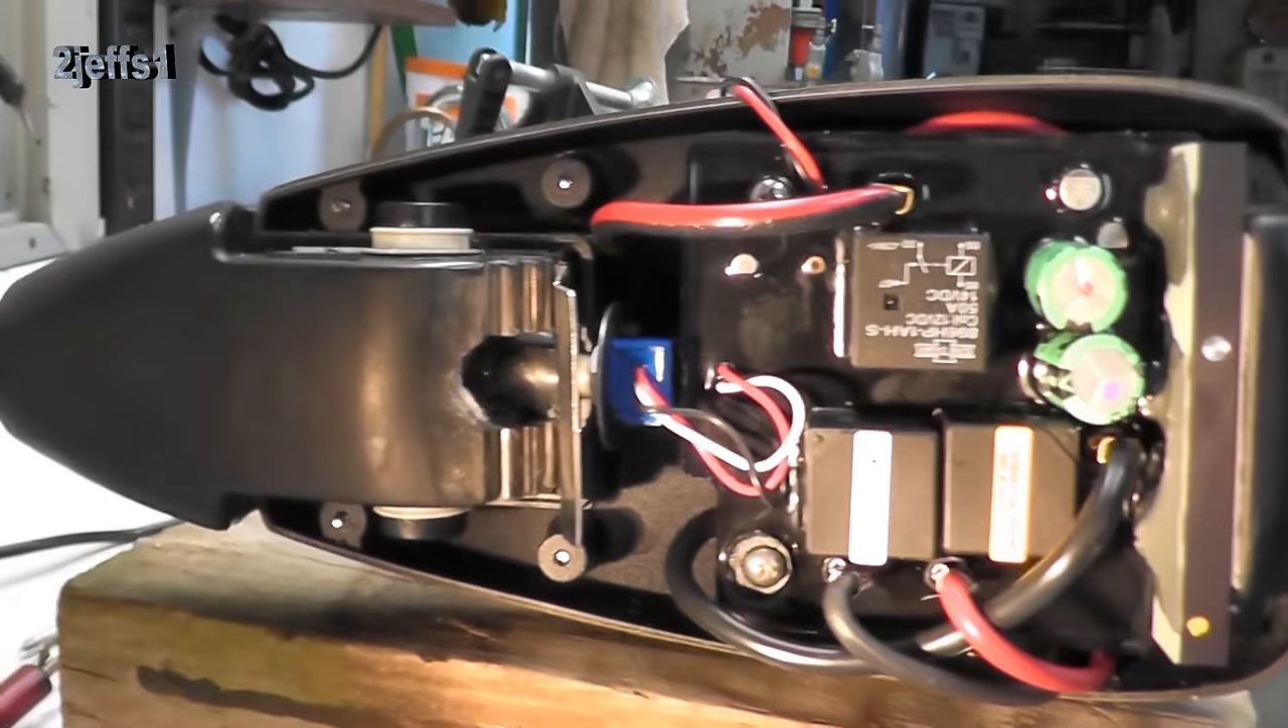Alright, I got the cover off, so let's have a look inside here.